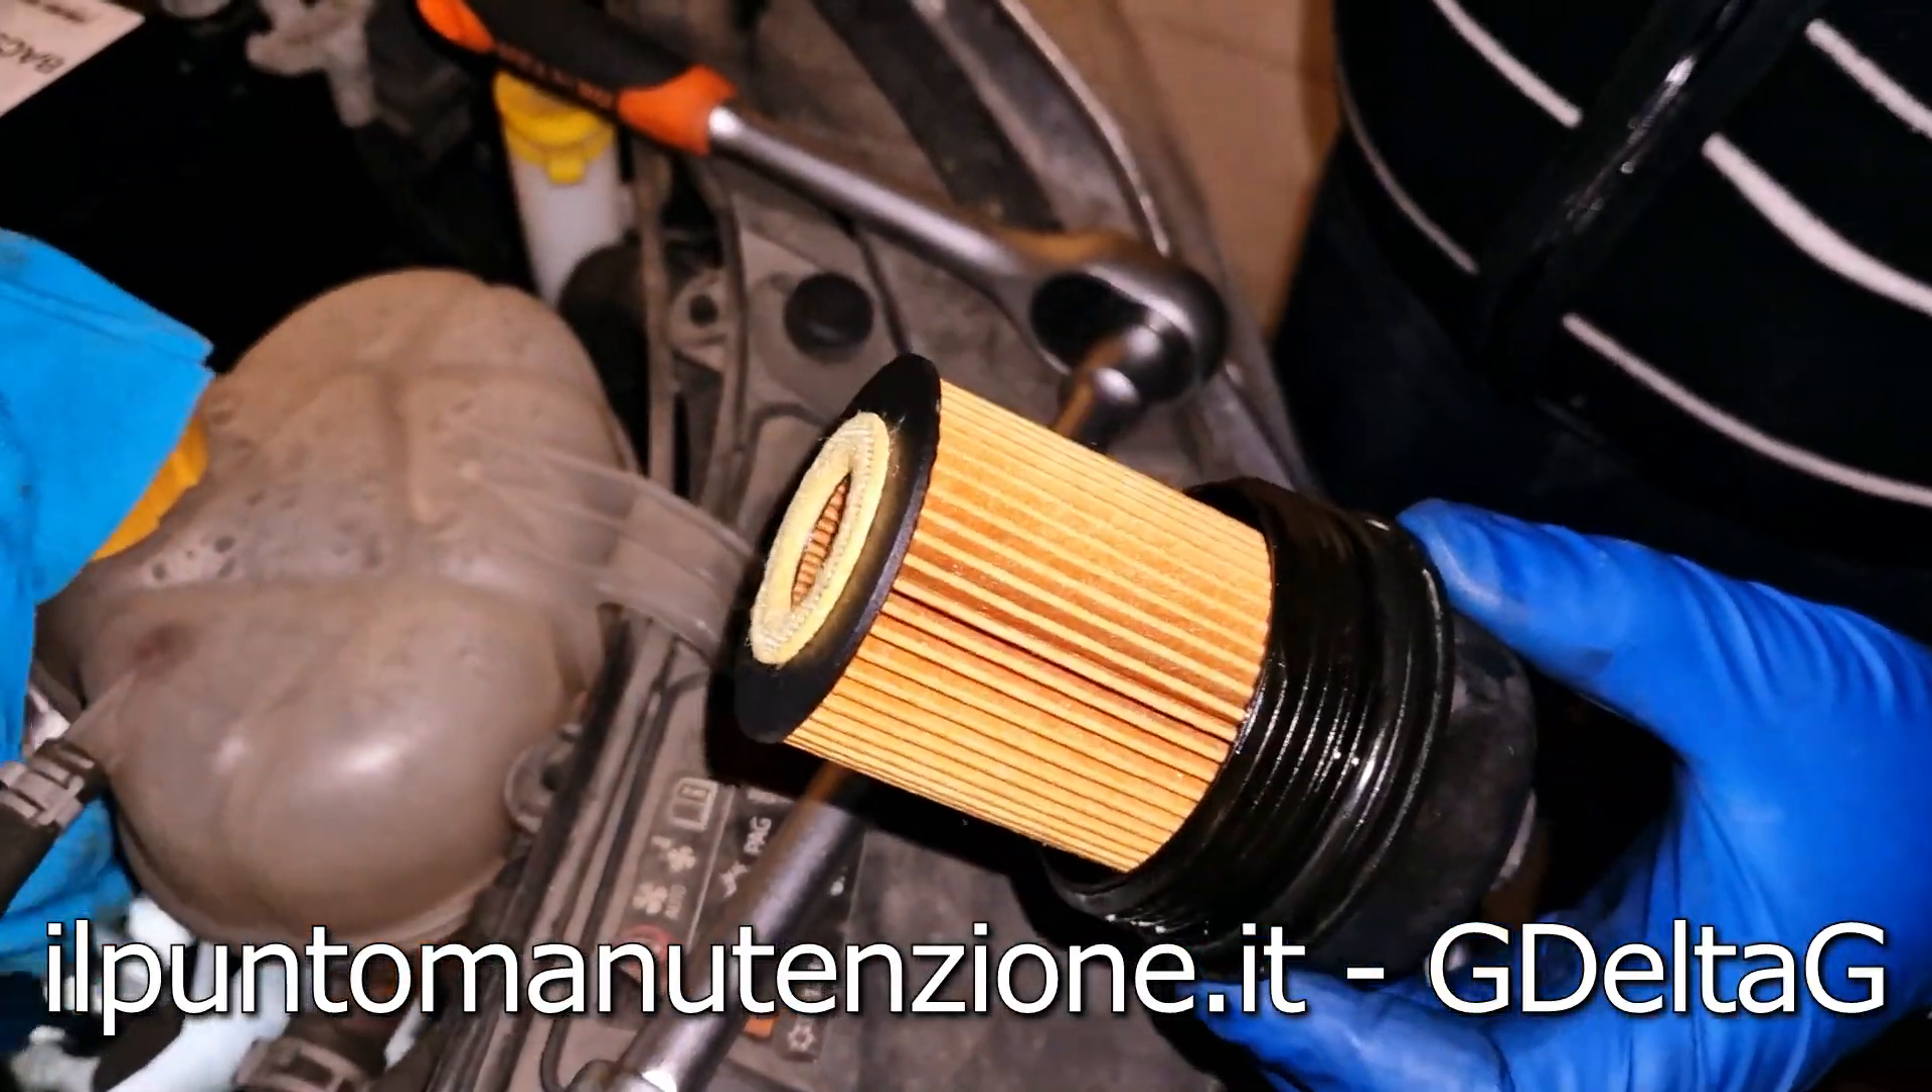Quindi questo è adesso il tappo con dentro il filtro nuovo che andremo adesso poi a montare.